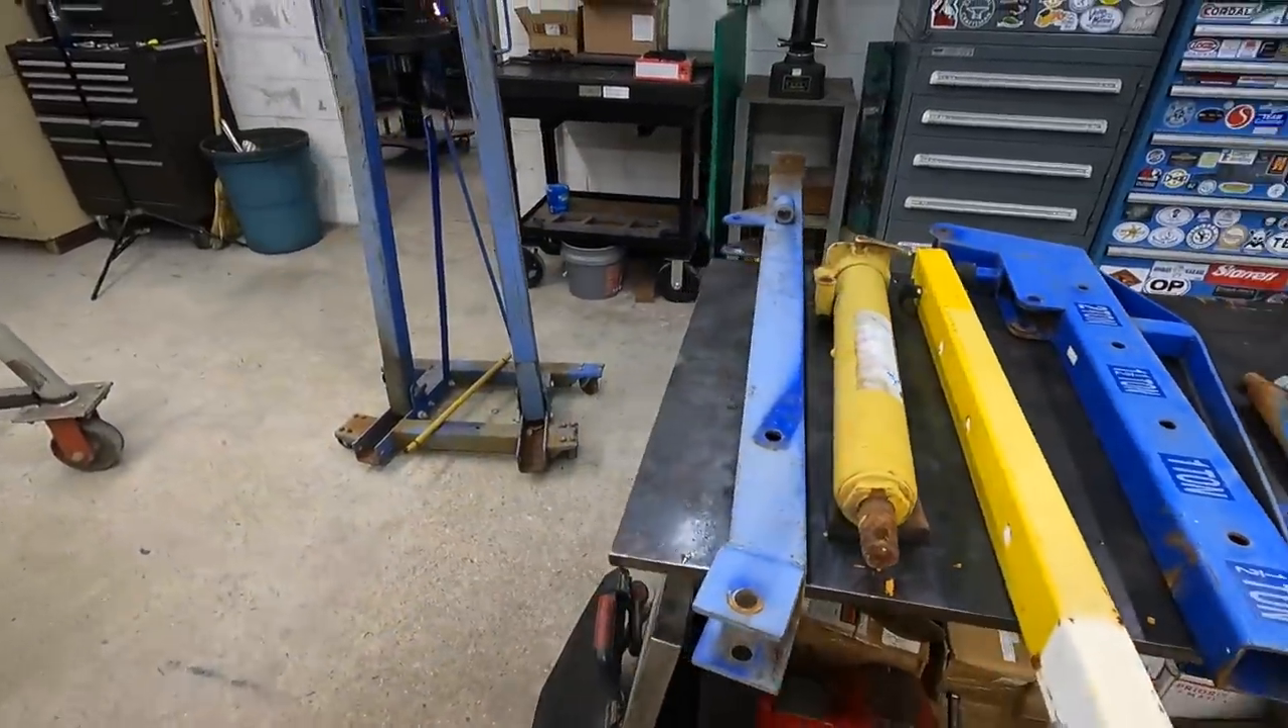I've got the engine lift all taken apart there.